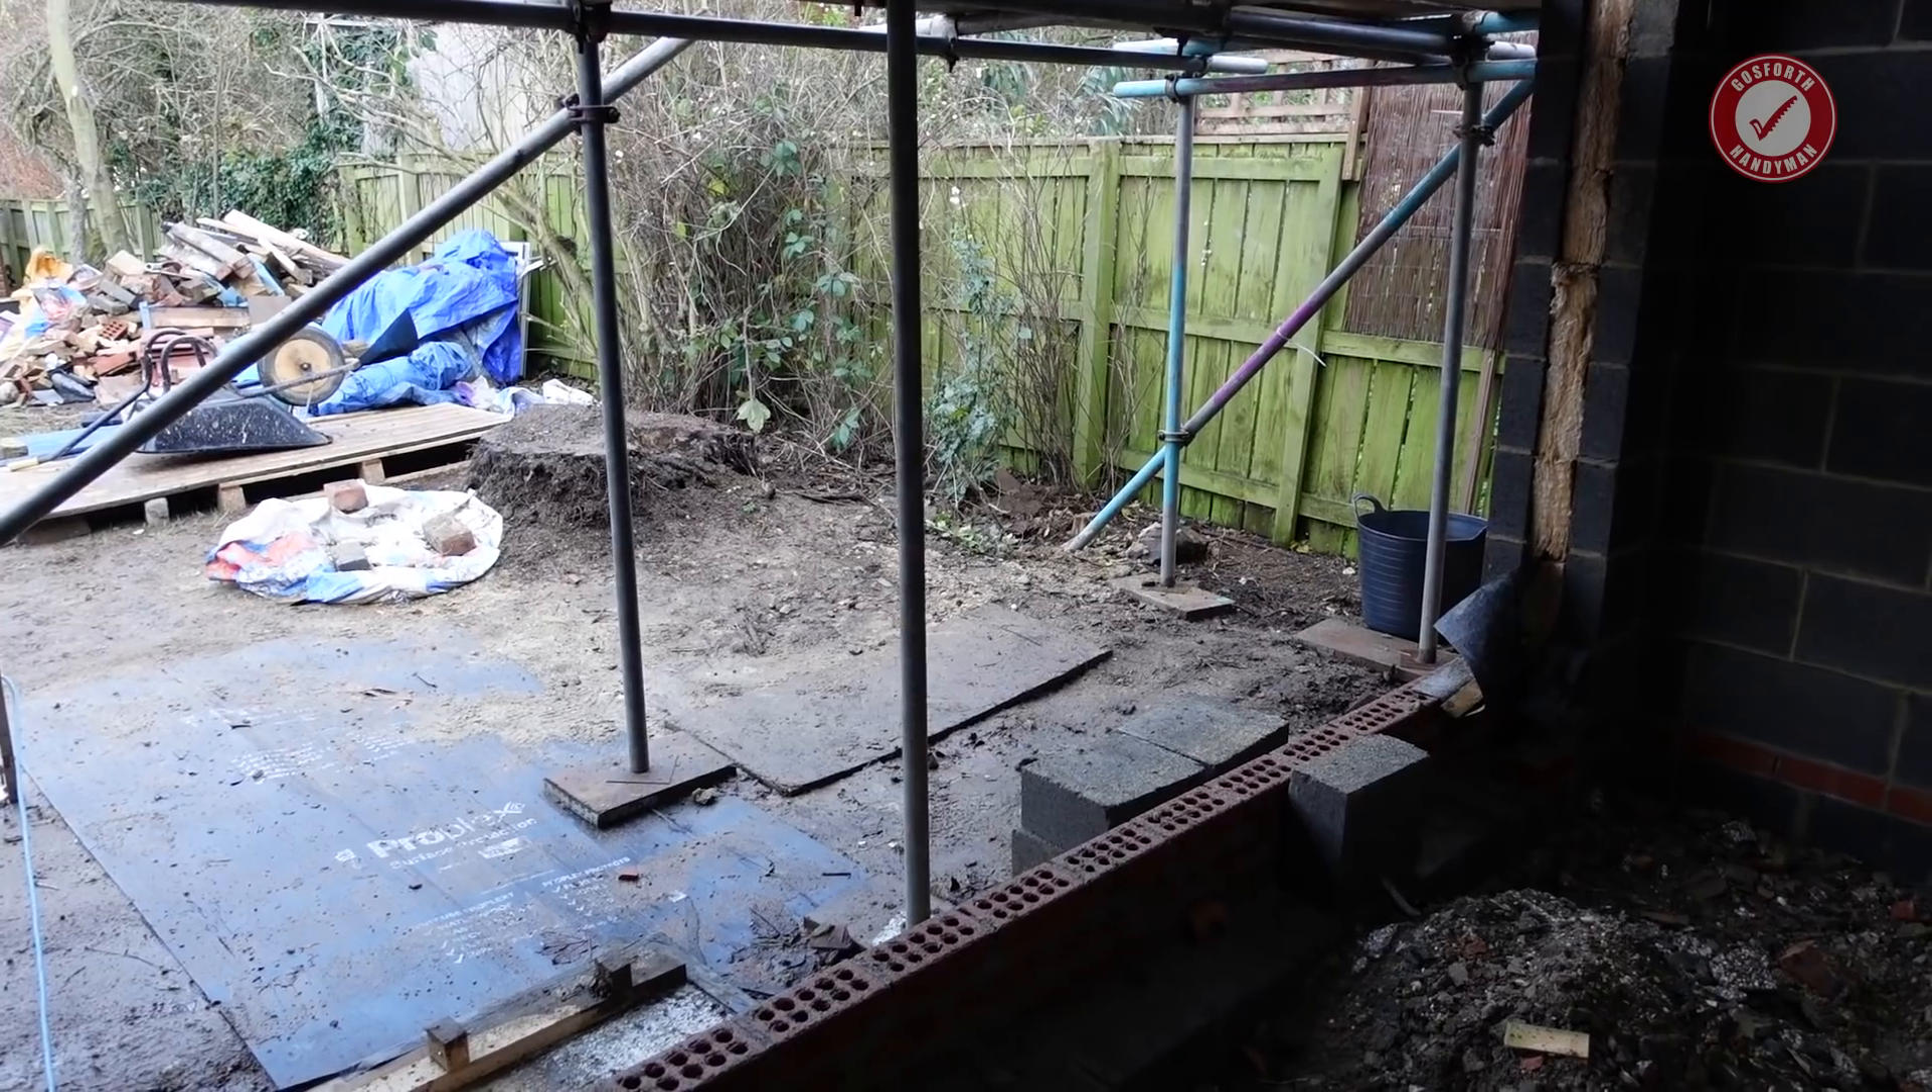We've got a gaping hole on the front here where the bifolds are going.